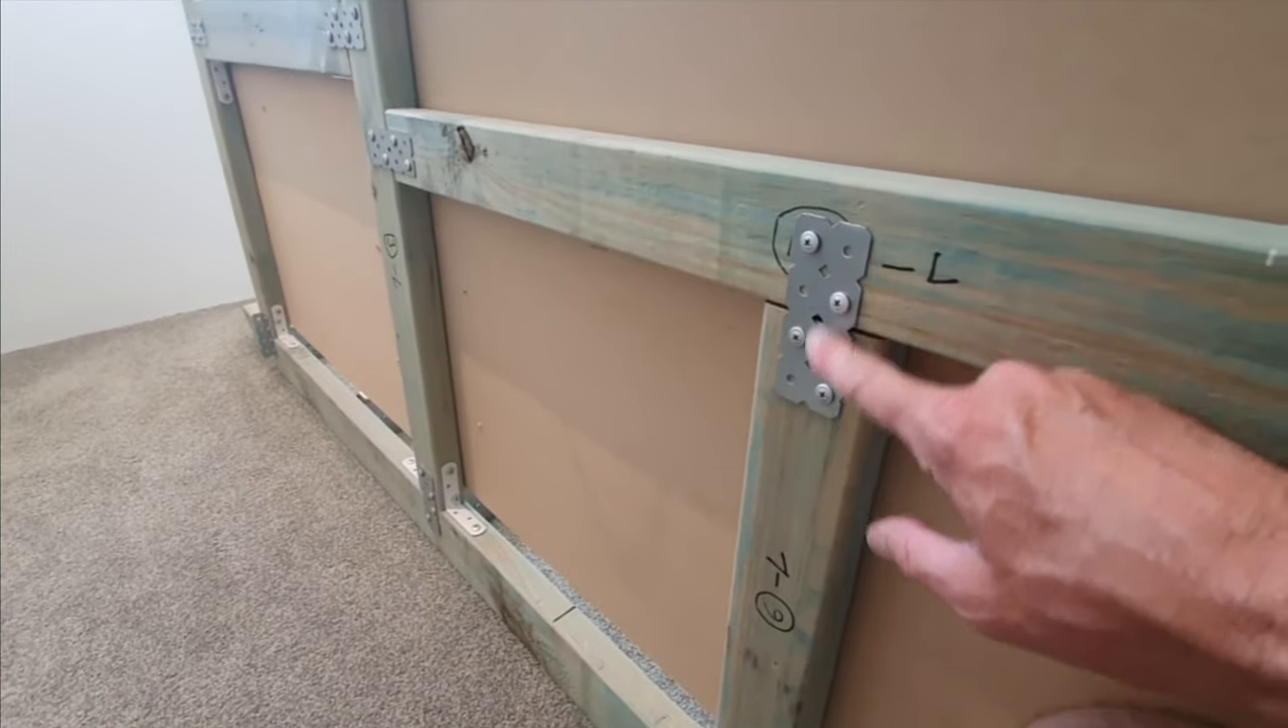I just use these little plates here and that you can see I've screwed them either side just to hold the frame together.